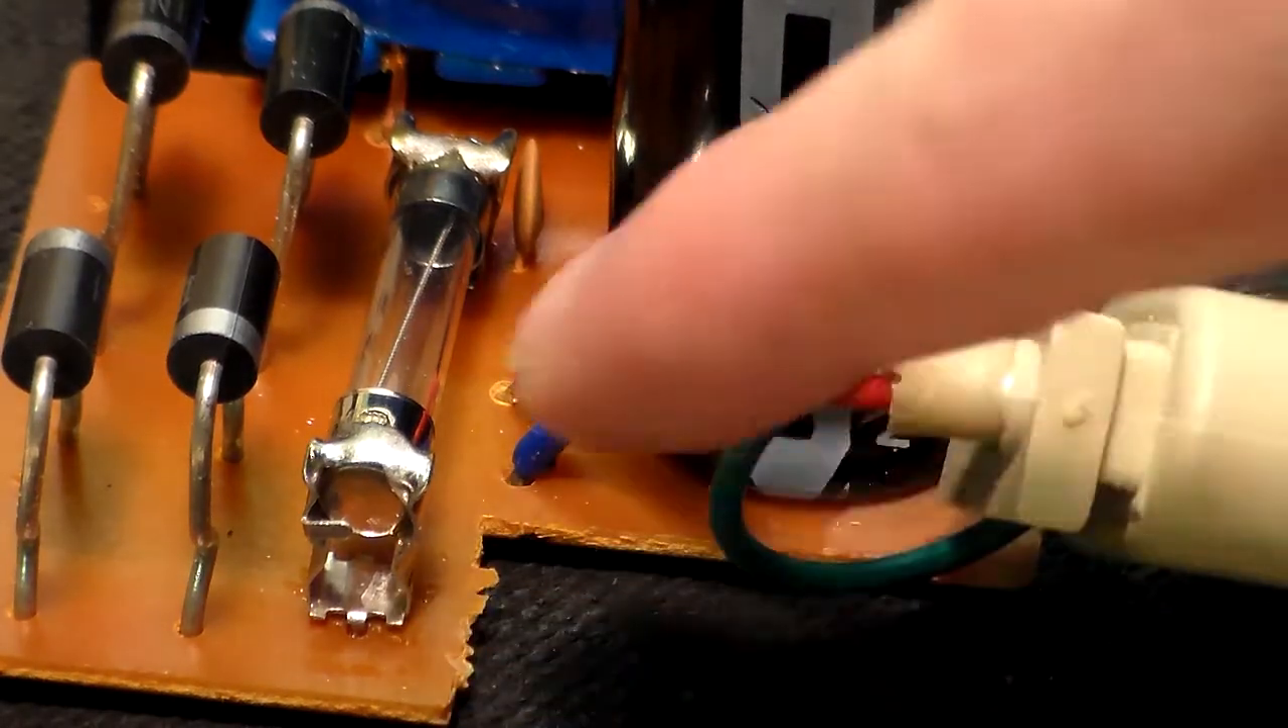Okay, so I got those two, the two clips soldered in, also got the fuse in there.